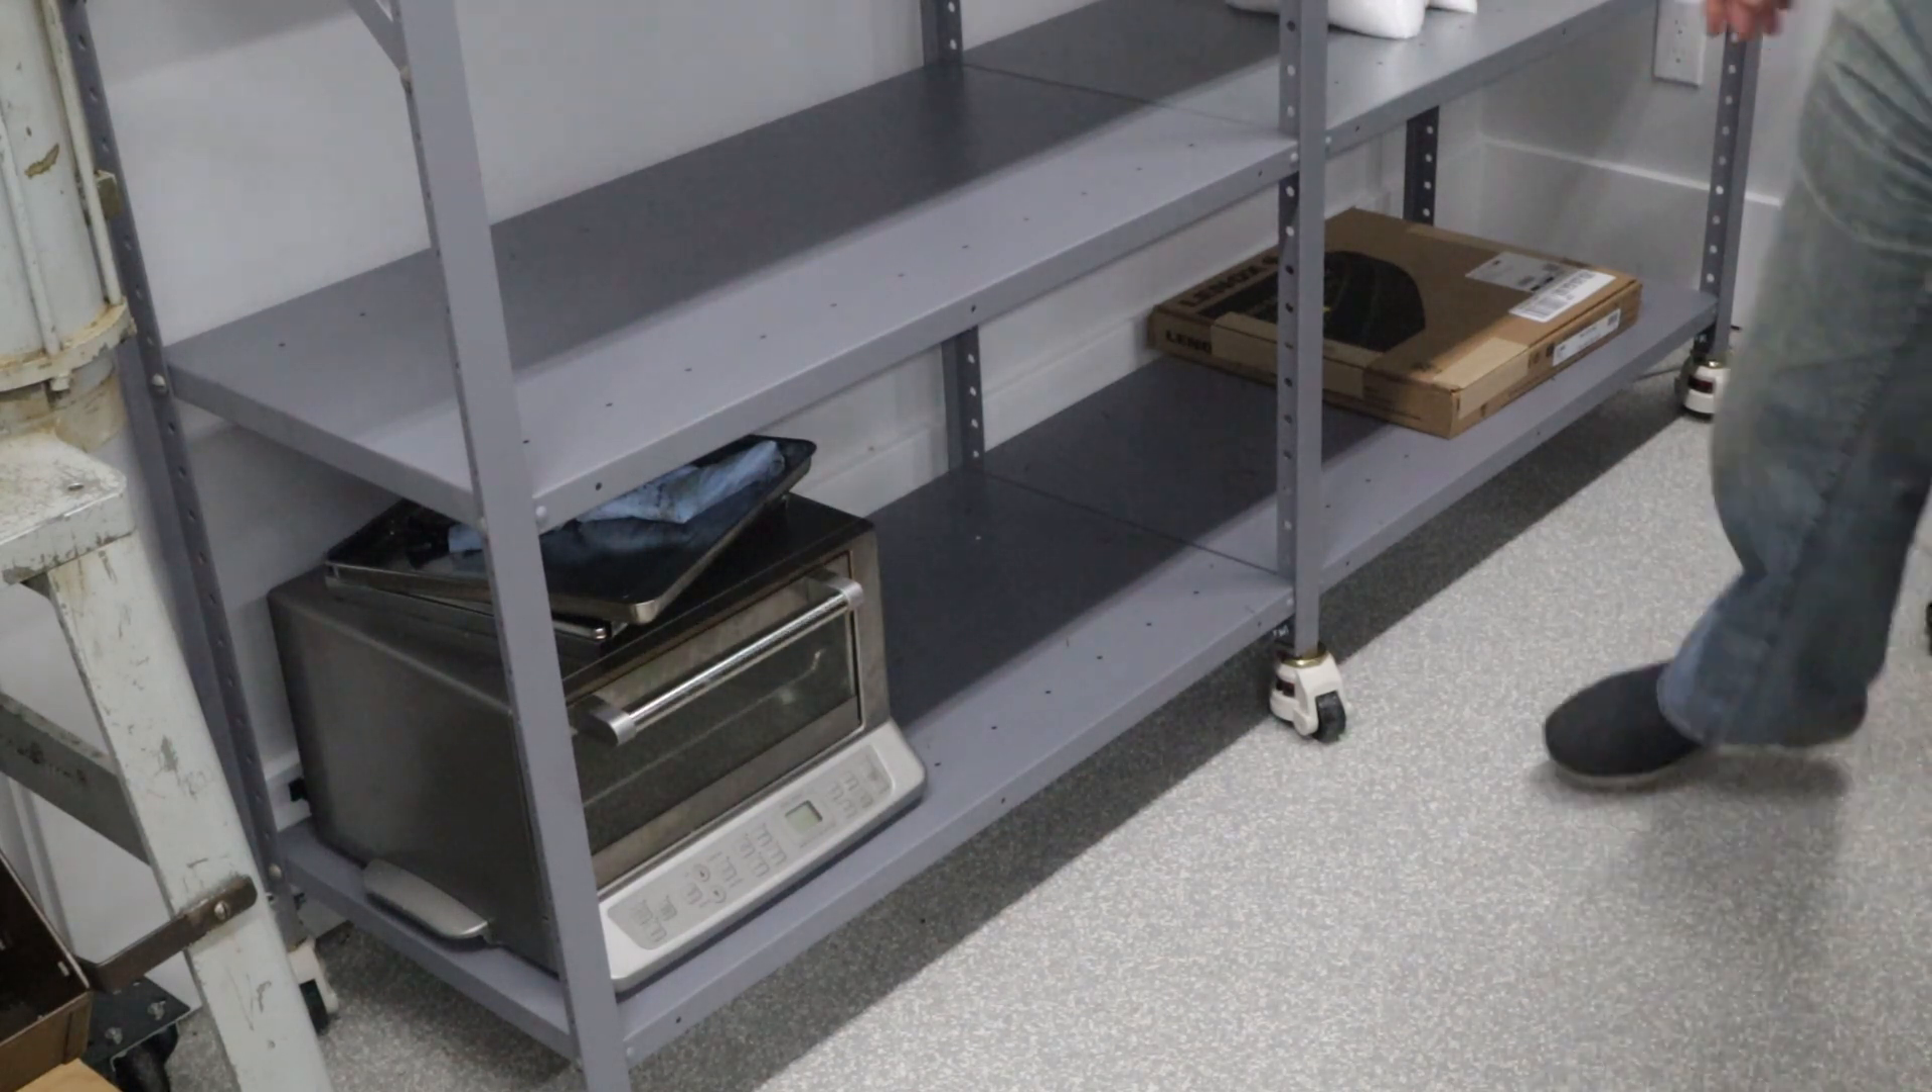You can see I have the wheels mounted now, and it's really nice because this moves very easily, so I can move it around the shop wherever I want.